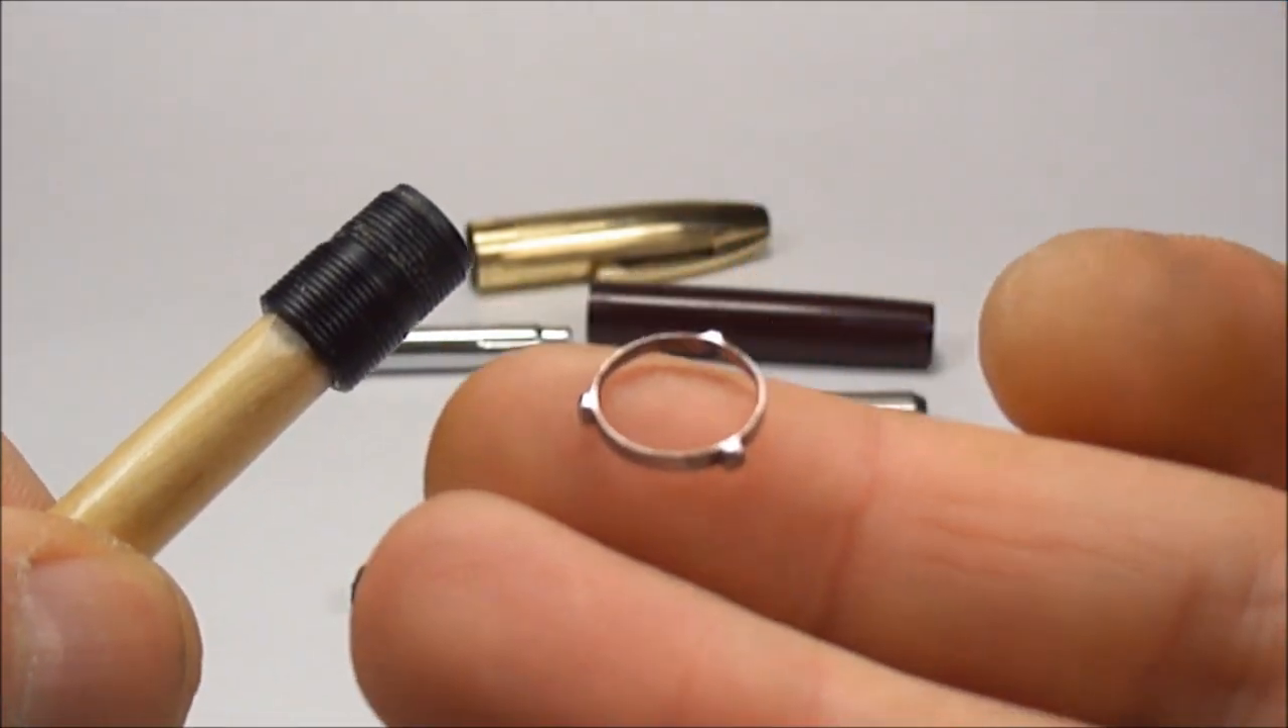You can see that the the clutch ring is also come off as well.